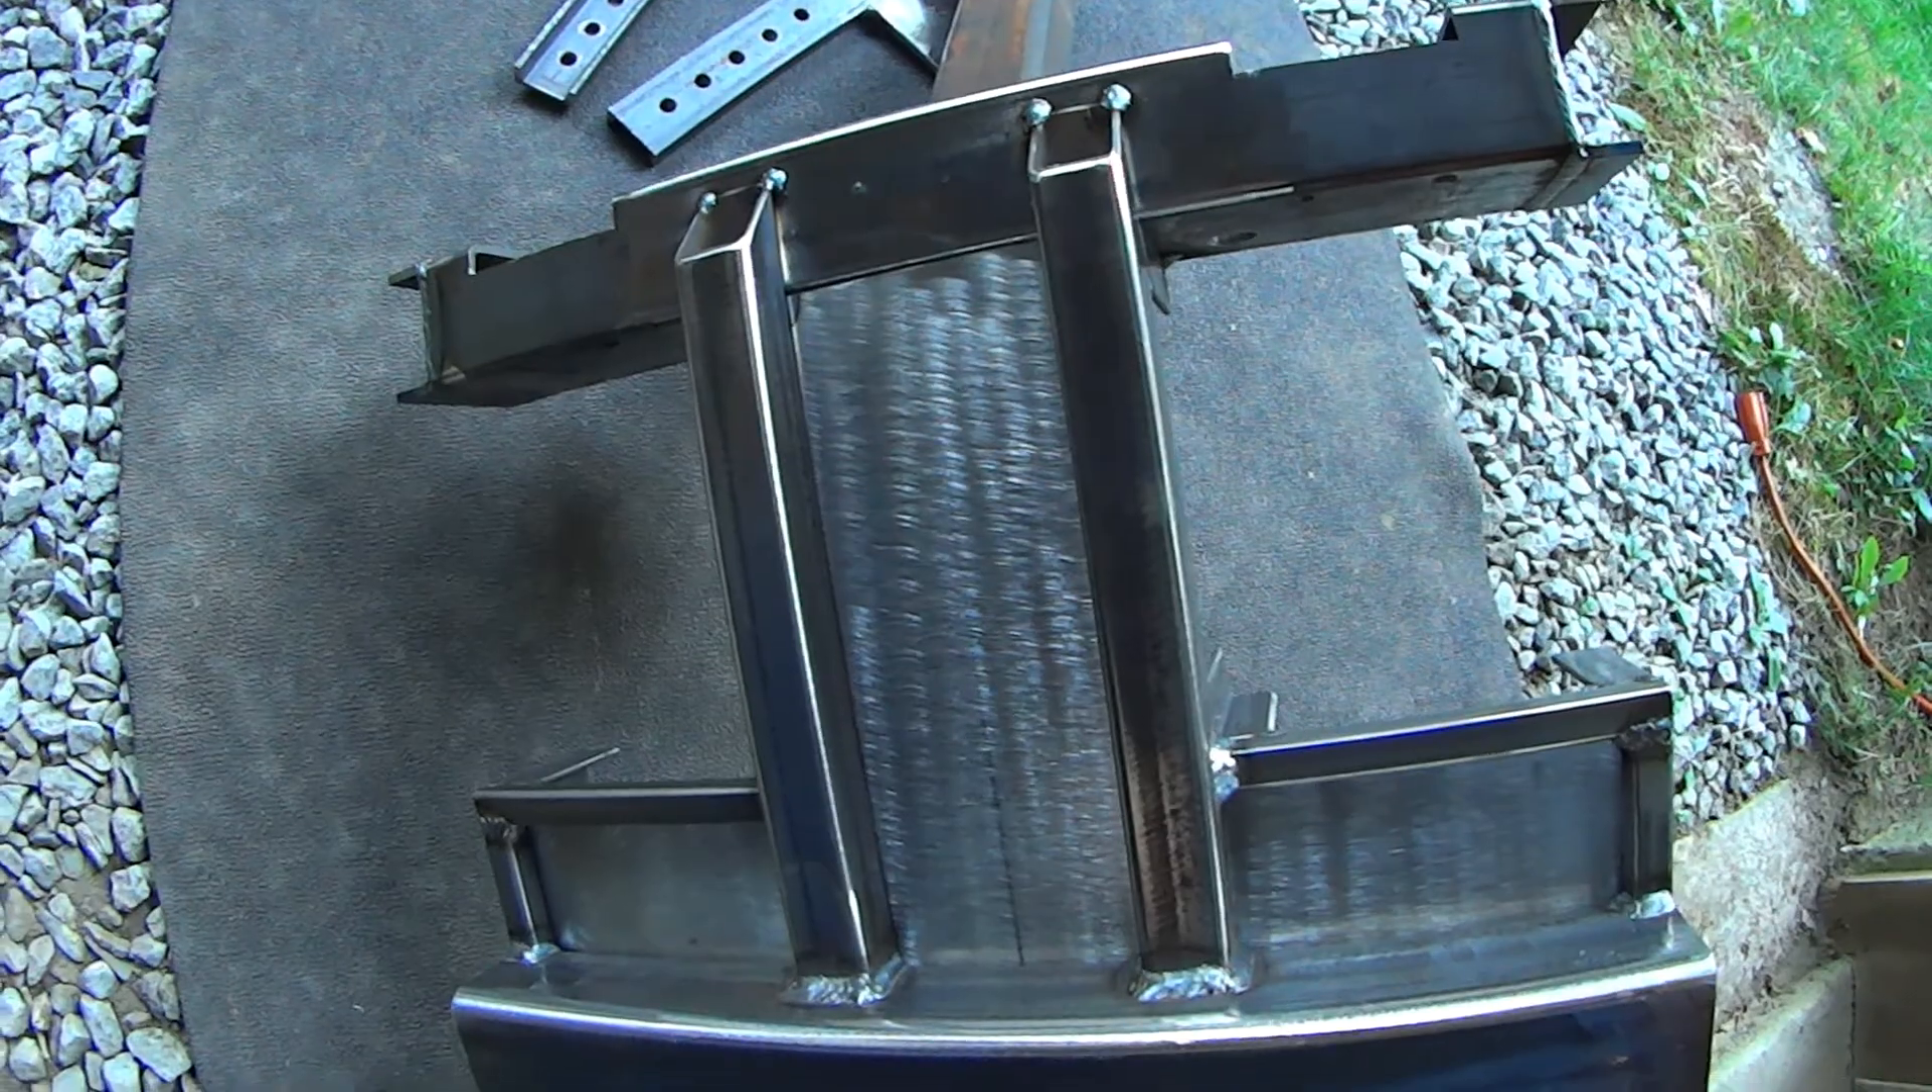You'll see I just tacked the tubes down here. That's what the bottom of it looks like.